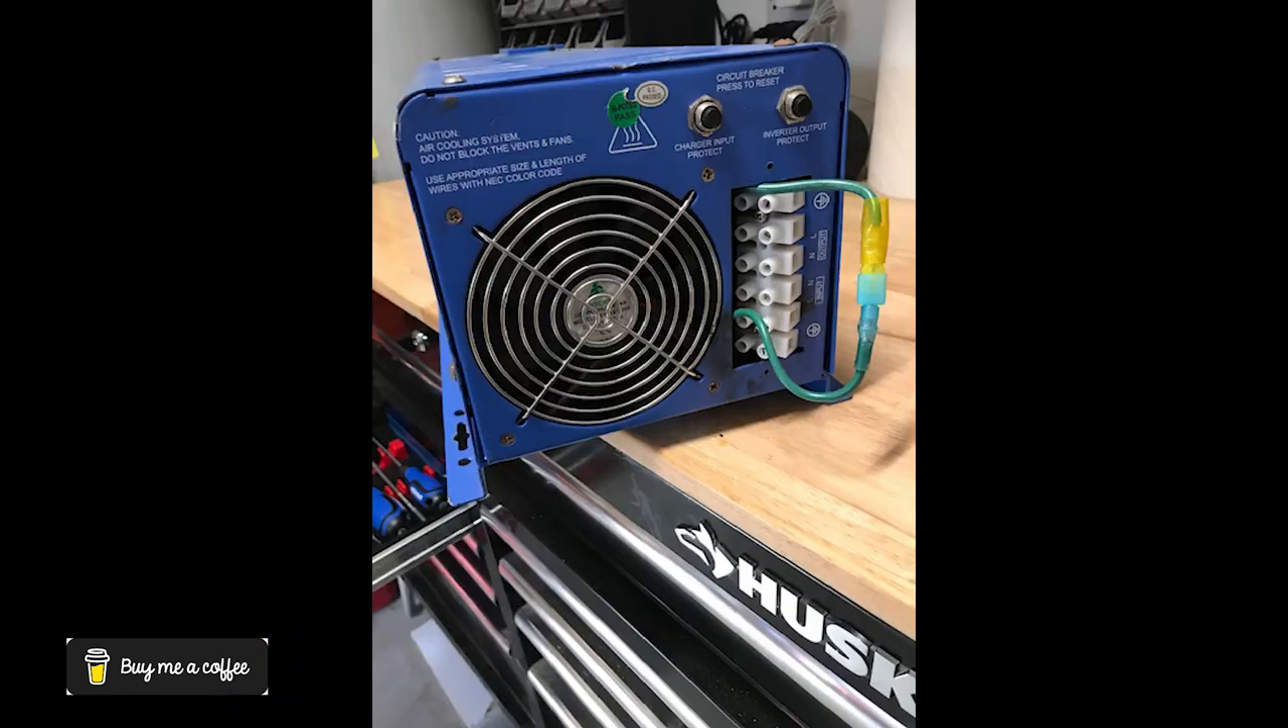So here we have the new terminal block all installed.